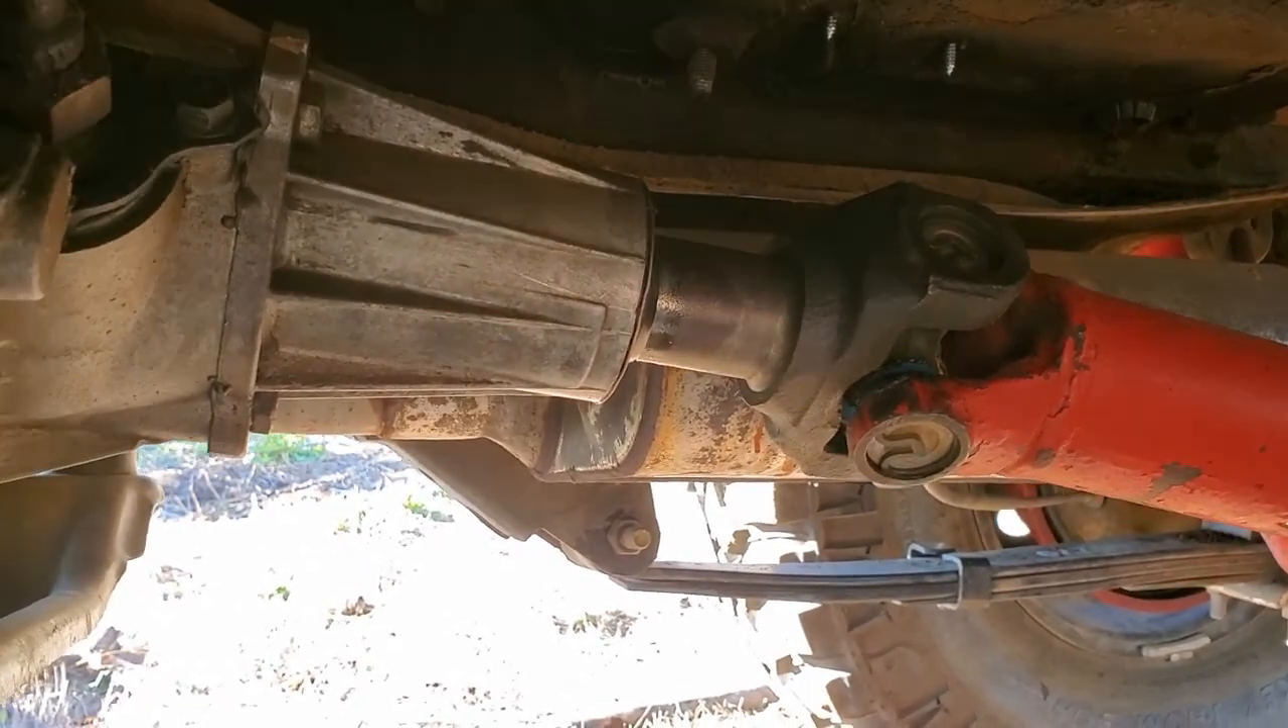You guys can see the tip of the drive shaft onto the transfer case. It's sticking out a little bit.